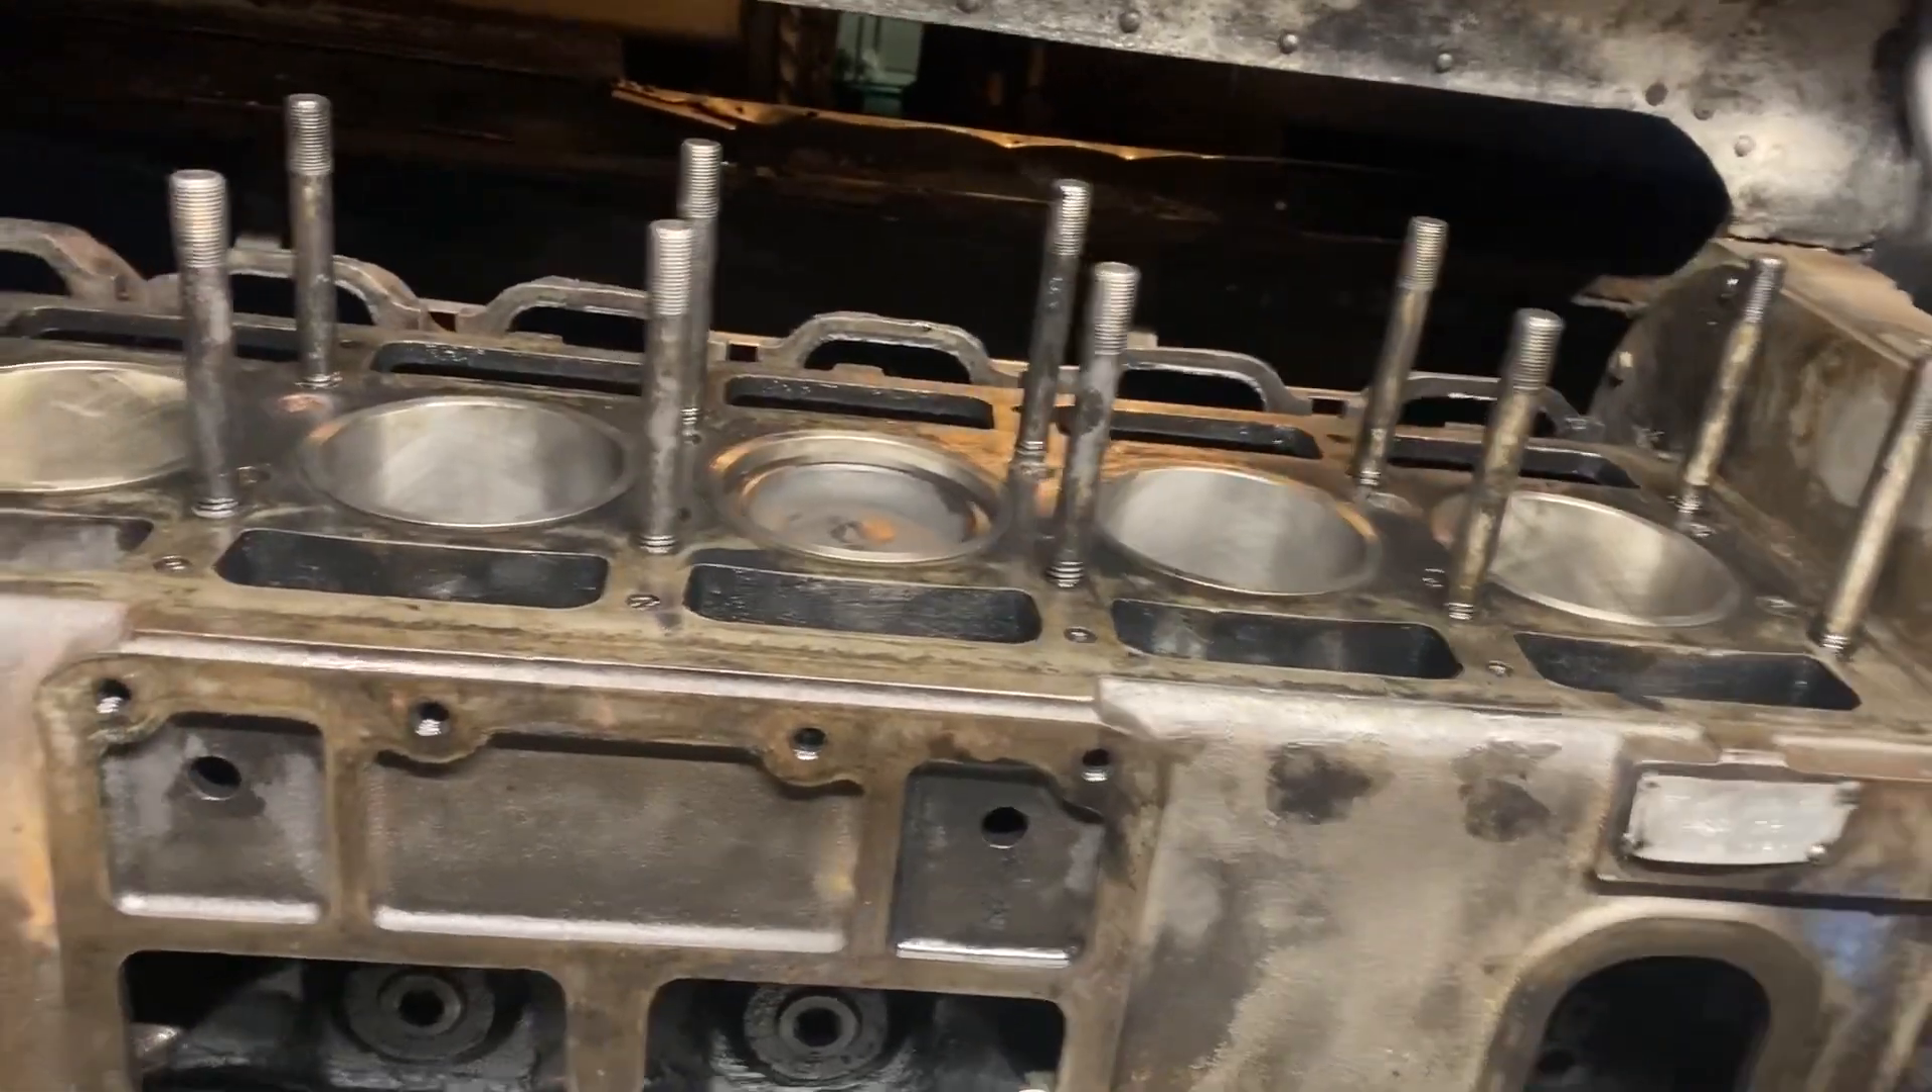Well, we have the engine all back together there. So we're just waiting on the head.